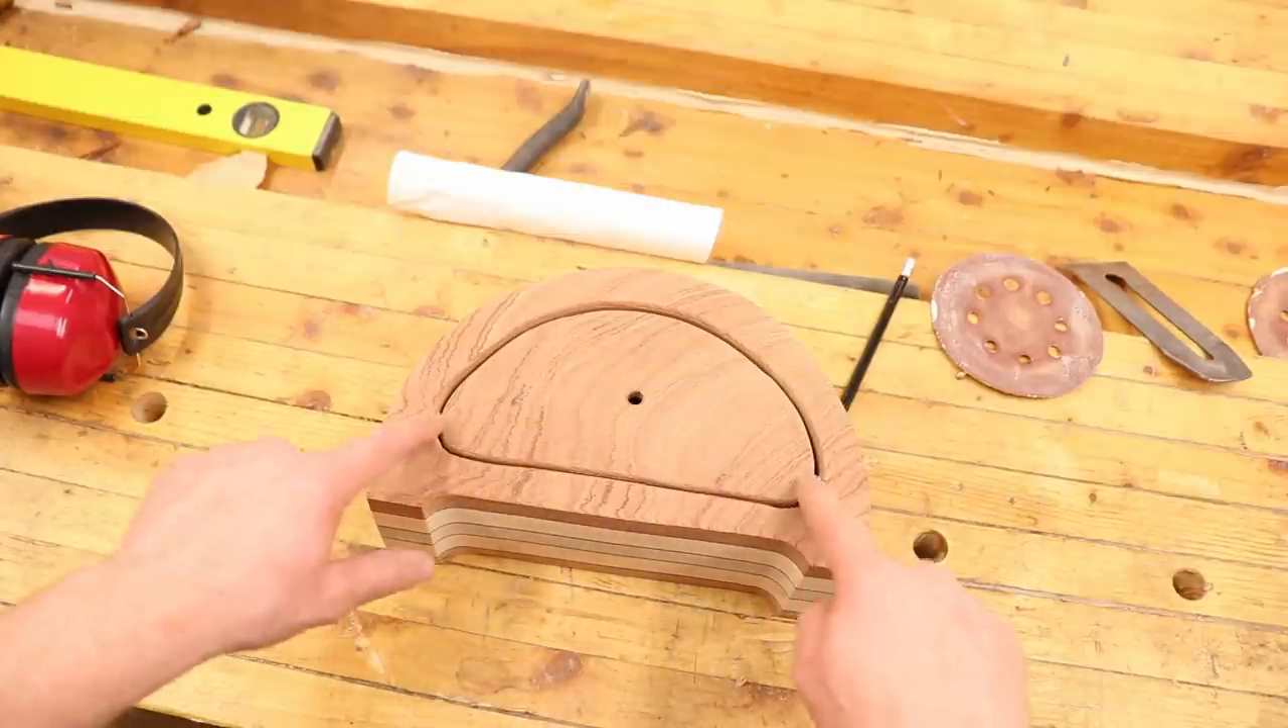So we have a round over between our drawer and our box. So you can see how that kind of evens up the gap the whole way around.